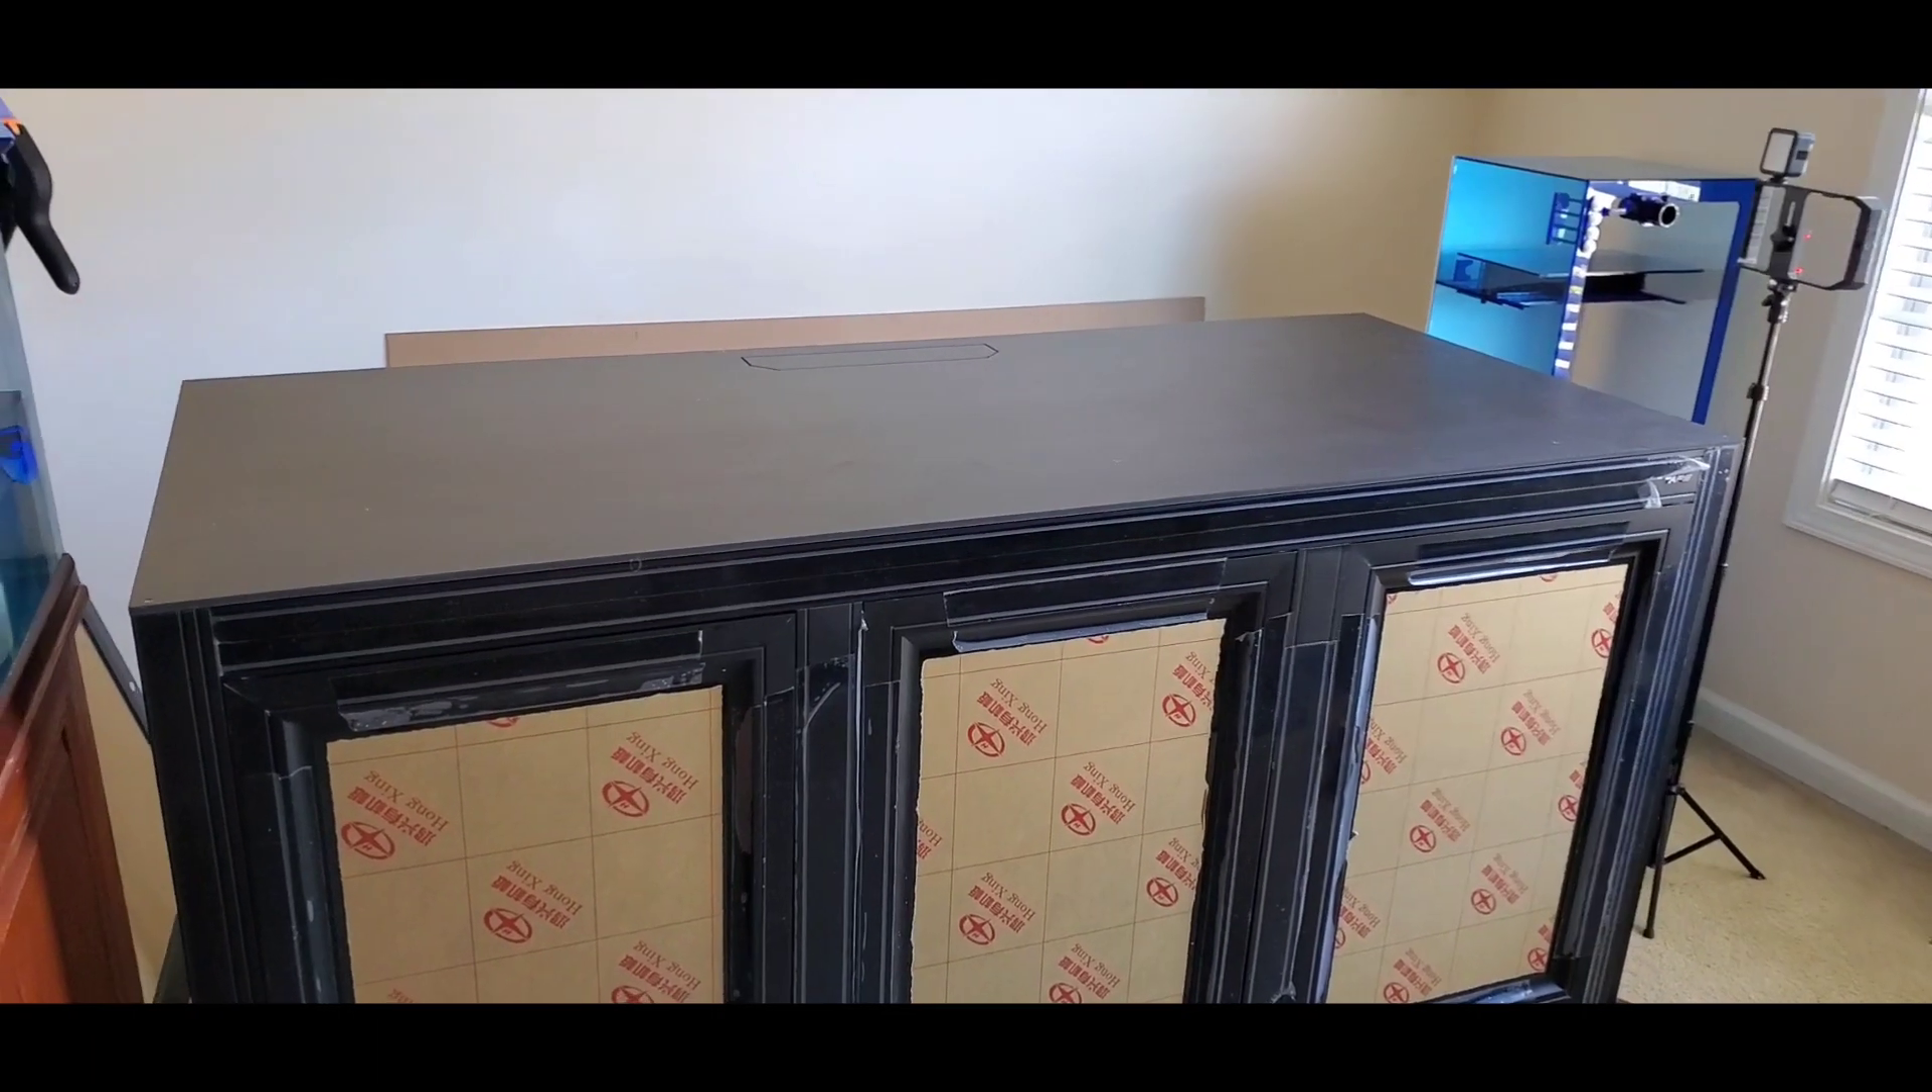So the stand is almost done just got to take off some of the pieces here and or the protective covering and paint this wall.